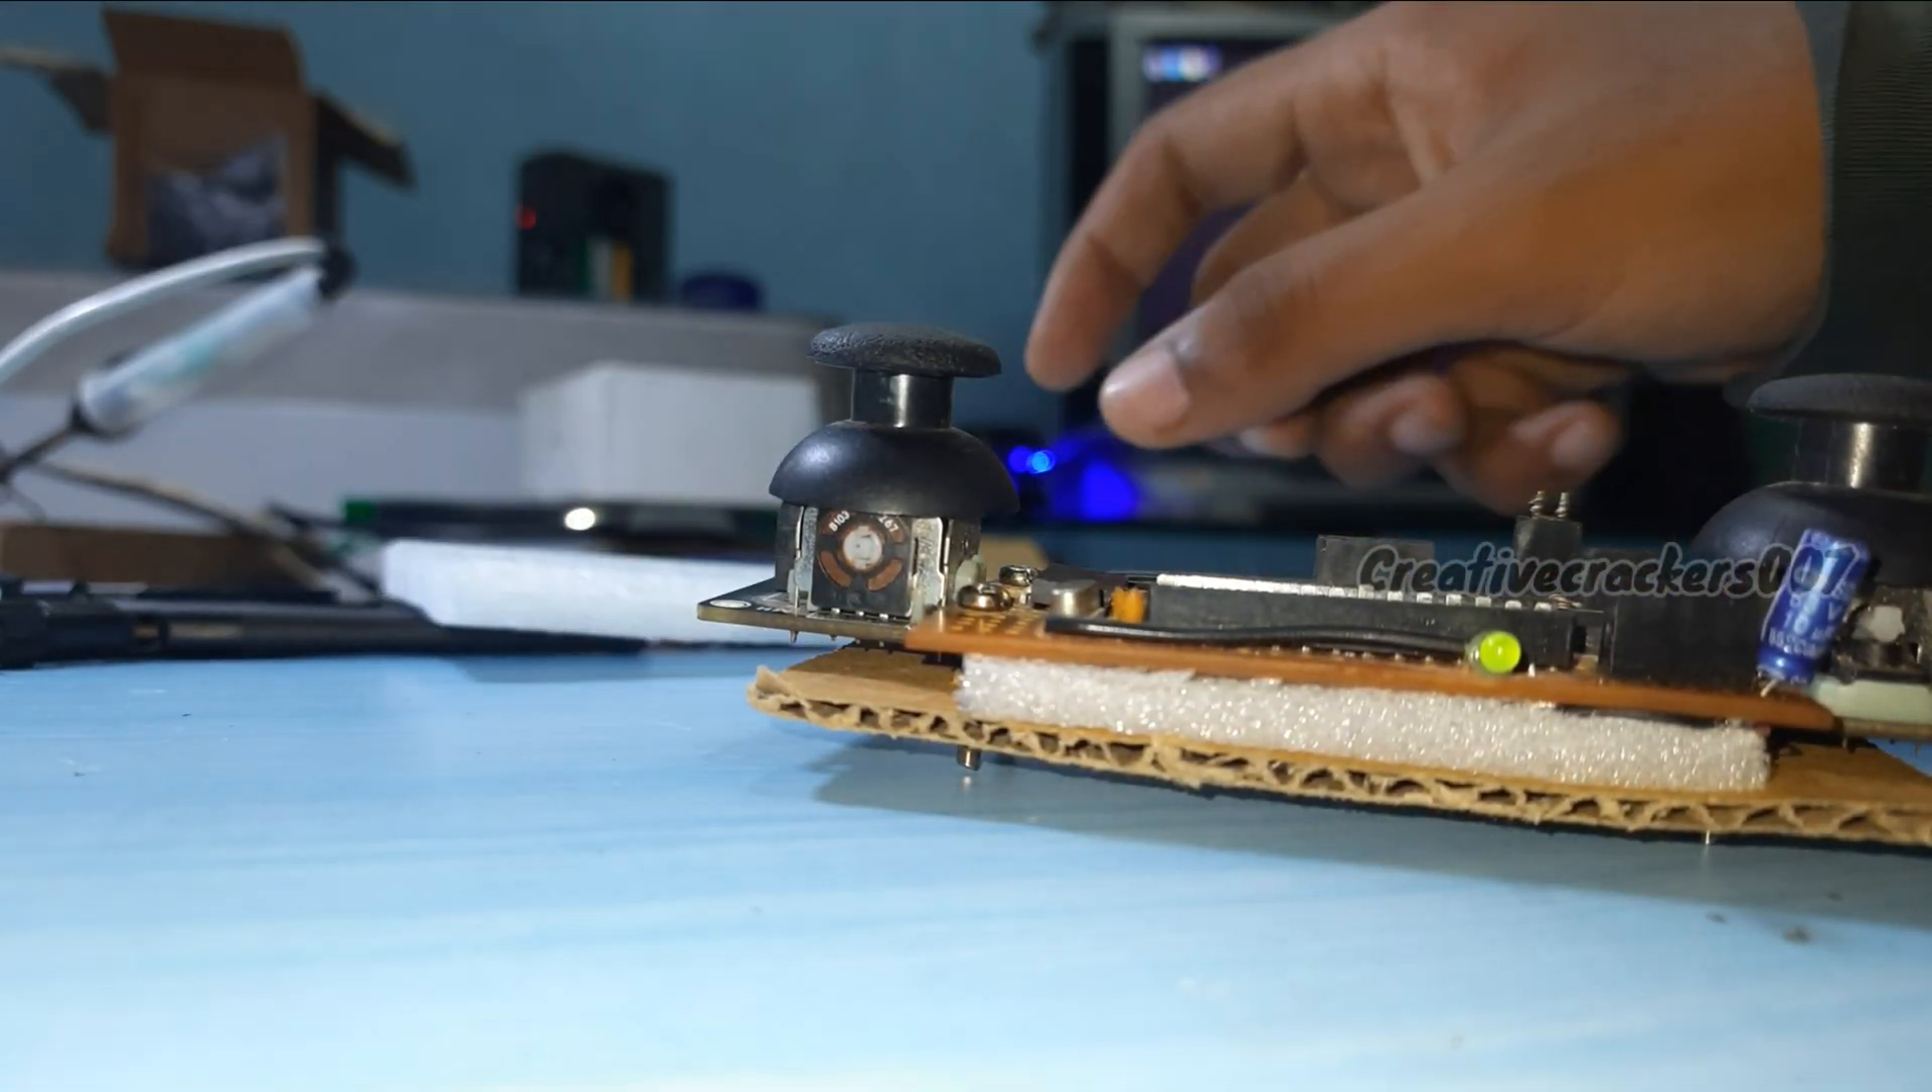I have used a foam sheet just to fill the empty space.